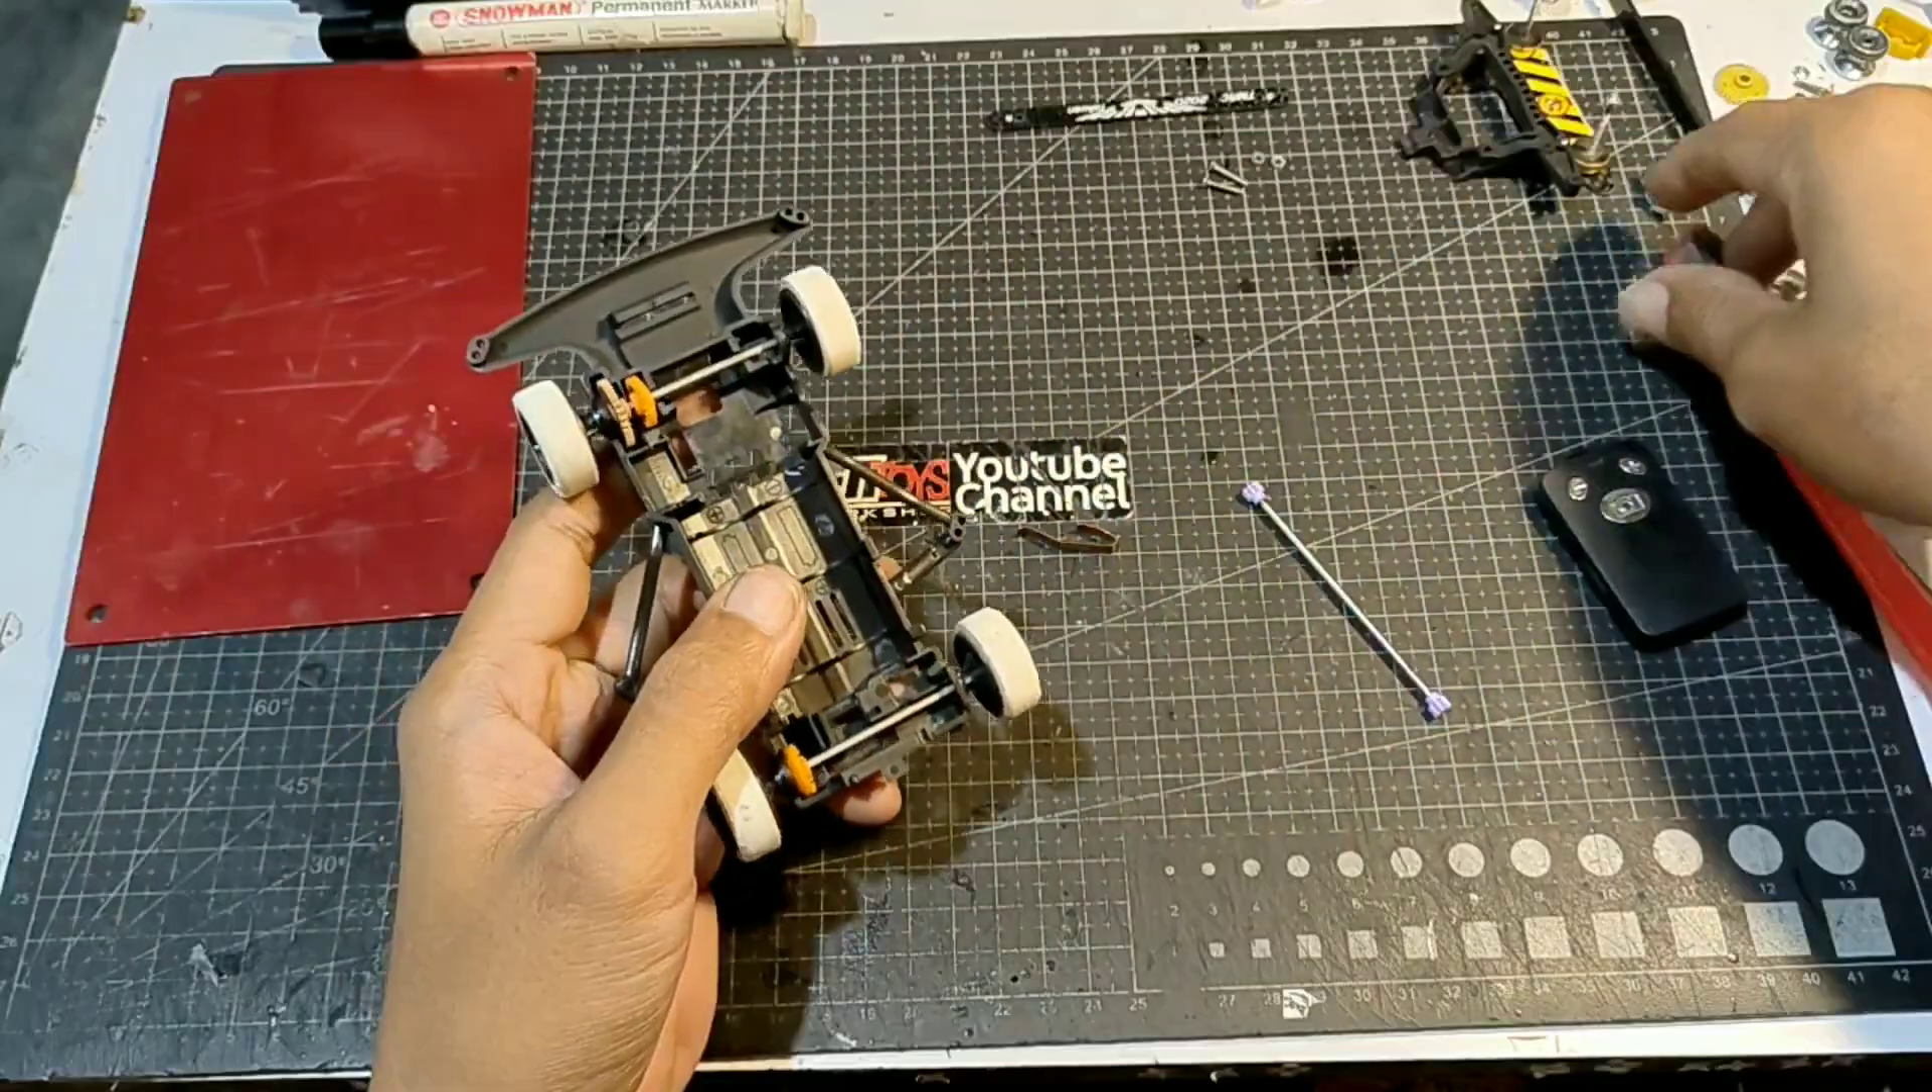Oke, empat ban sudah terpasang dengan sempurna.